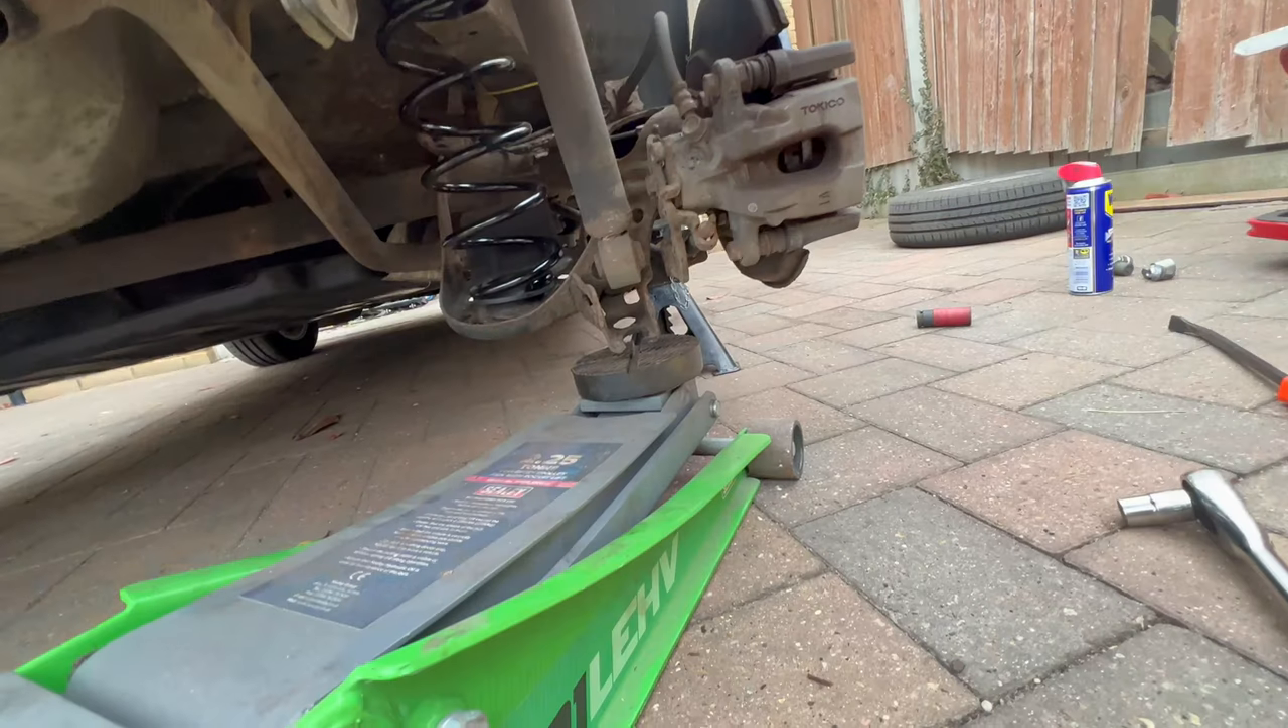So now the spring is back in its place.